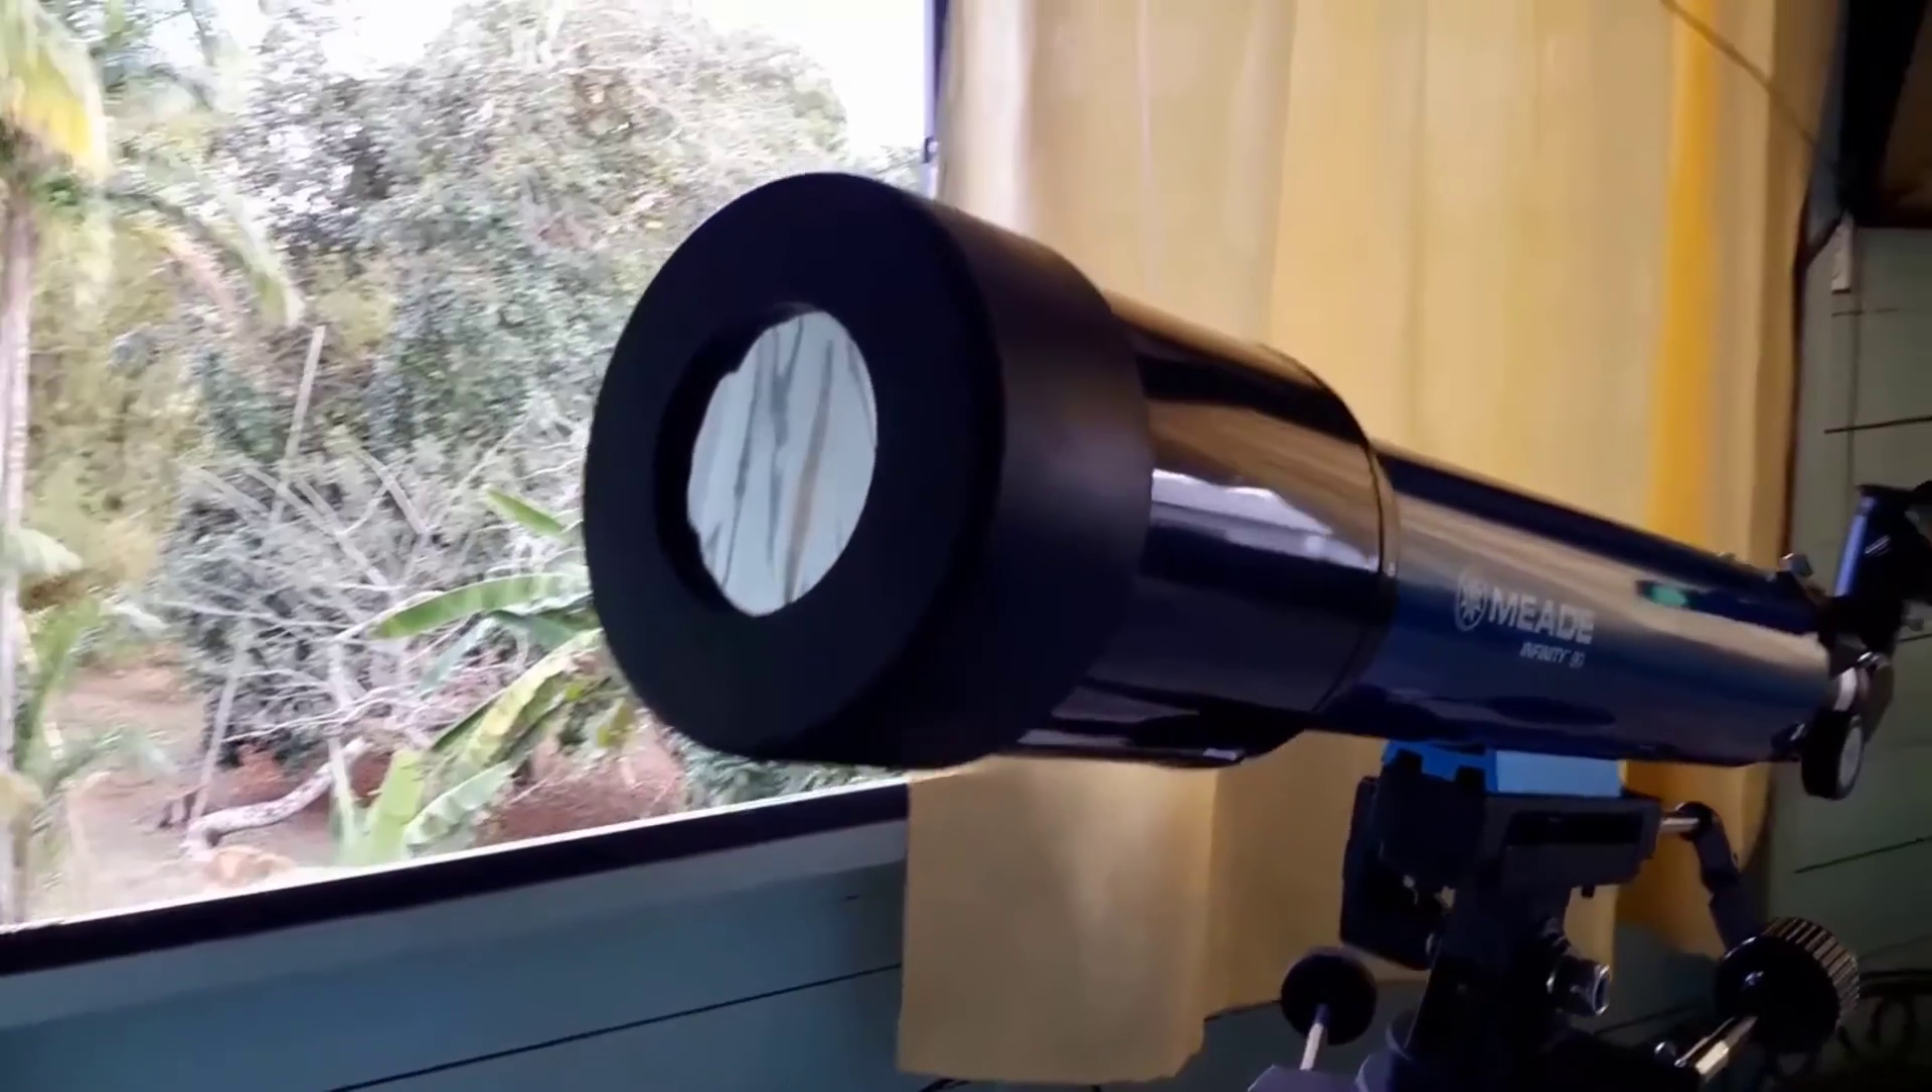Here I have fitted the solar filter onto my telescope.